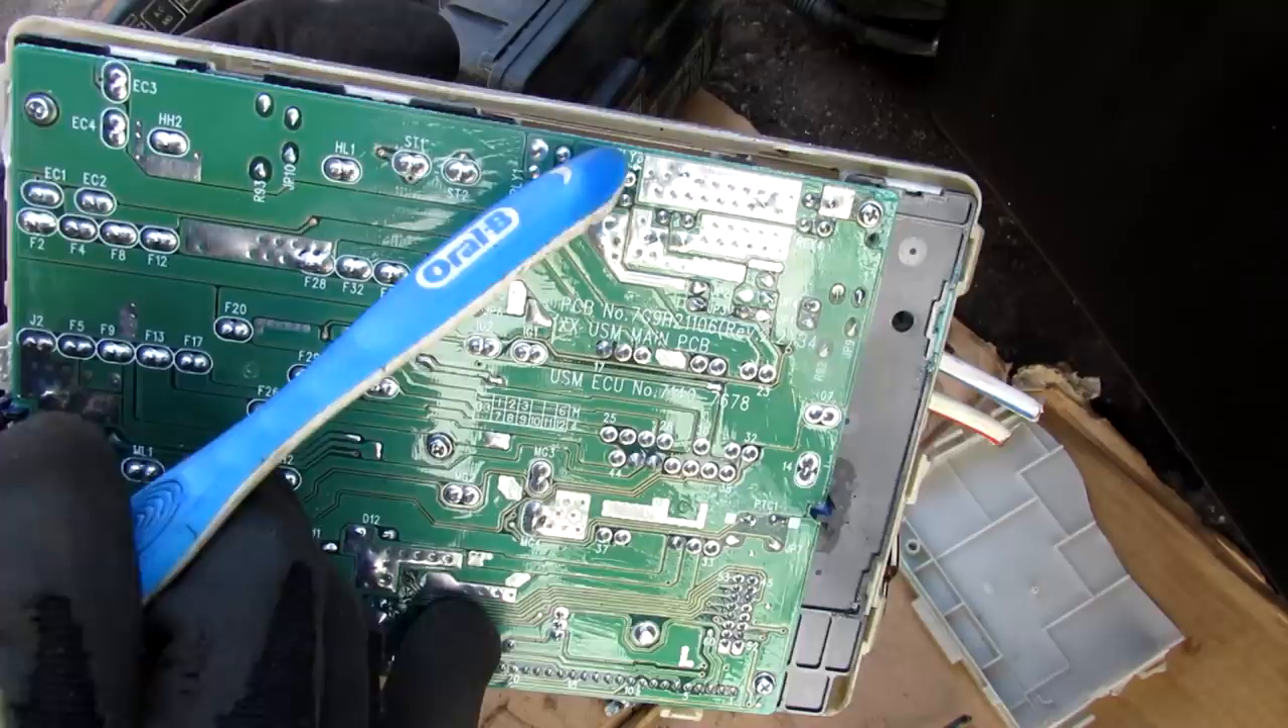And with that cover removed you can see we've got this printed circuit board on the back here that has the solder attachment points for the items that are on top.